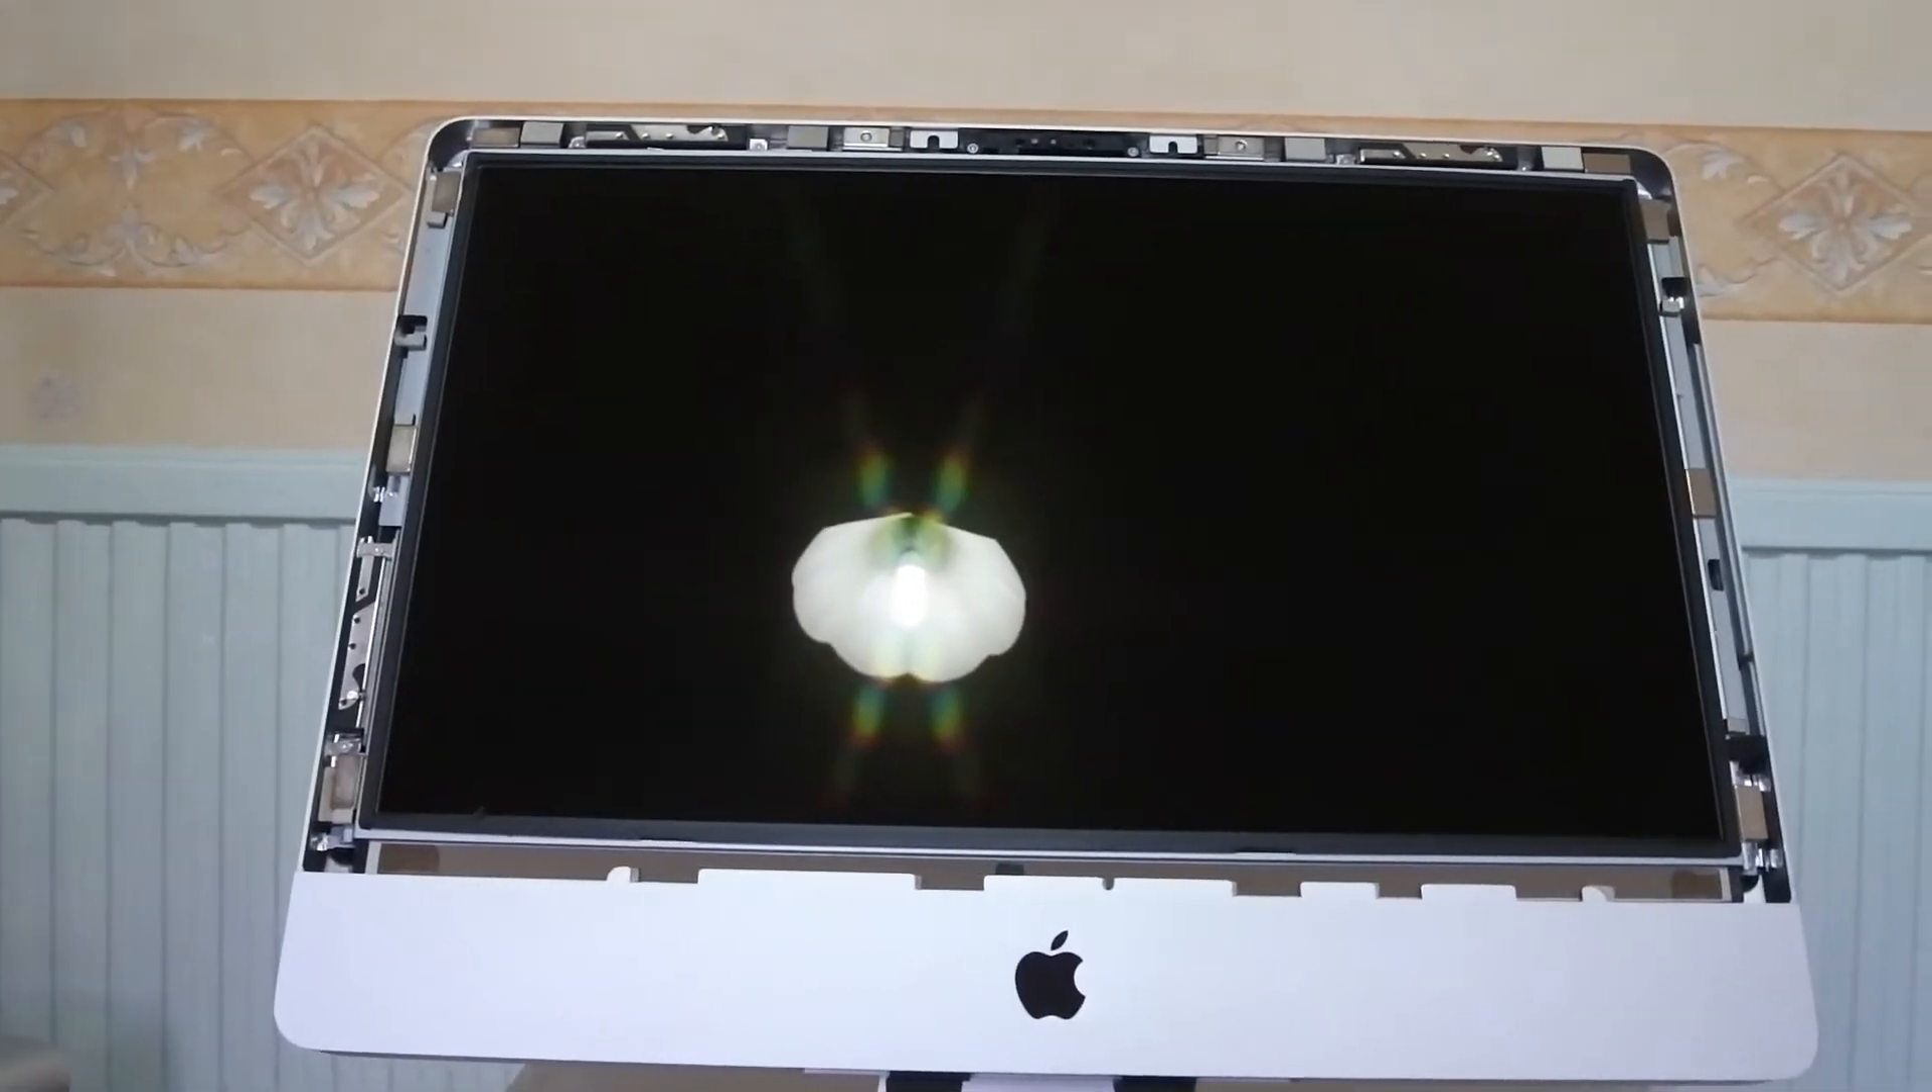Now you've removed the front panel you can go ahead and put it aside and we'll move on to the actual LCD.